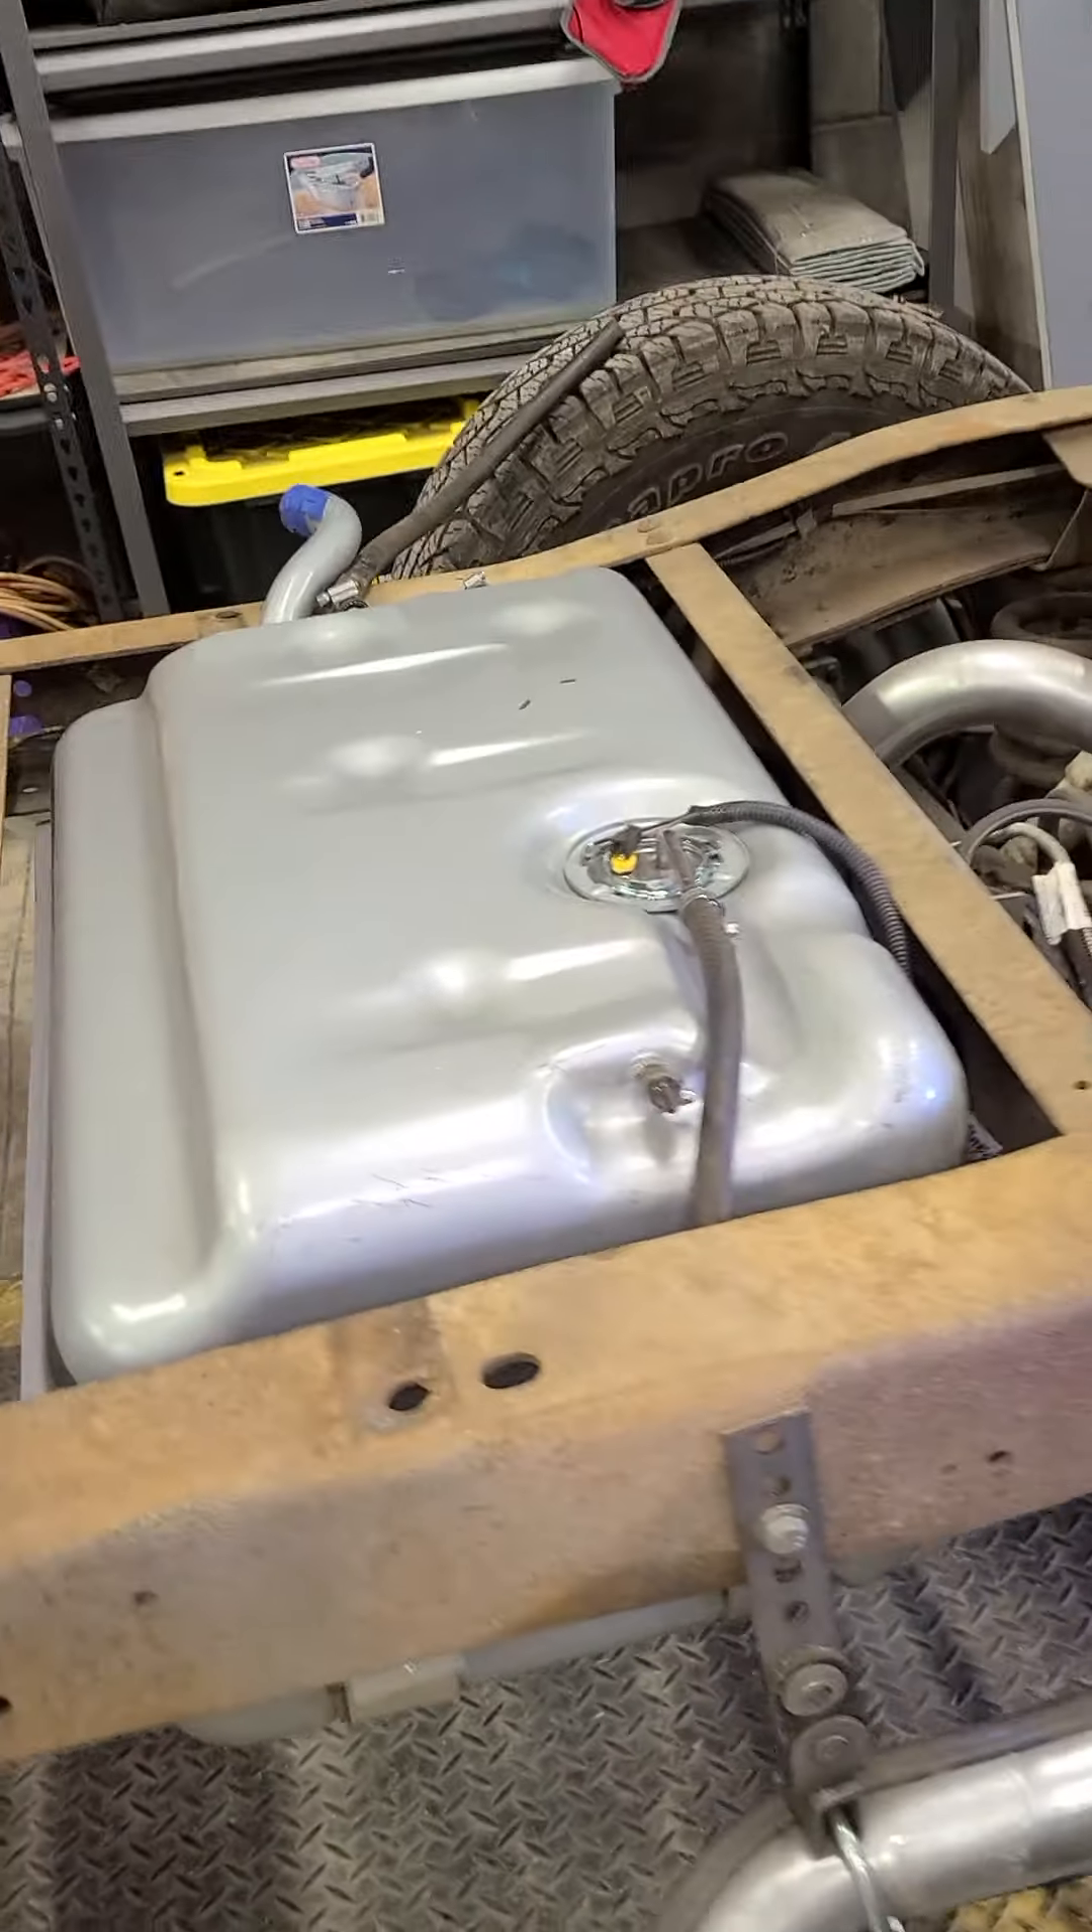I have the blazer style tank dropped in. Fits in there really good.